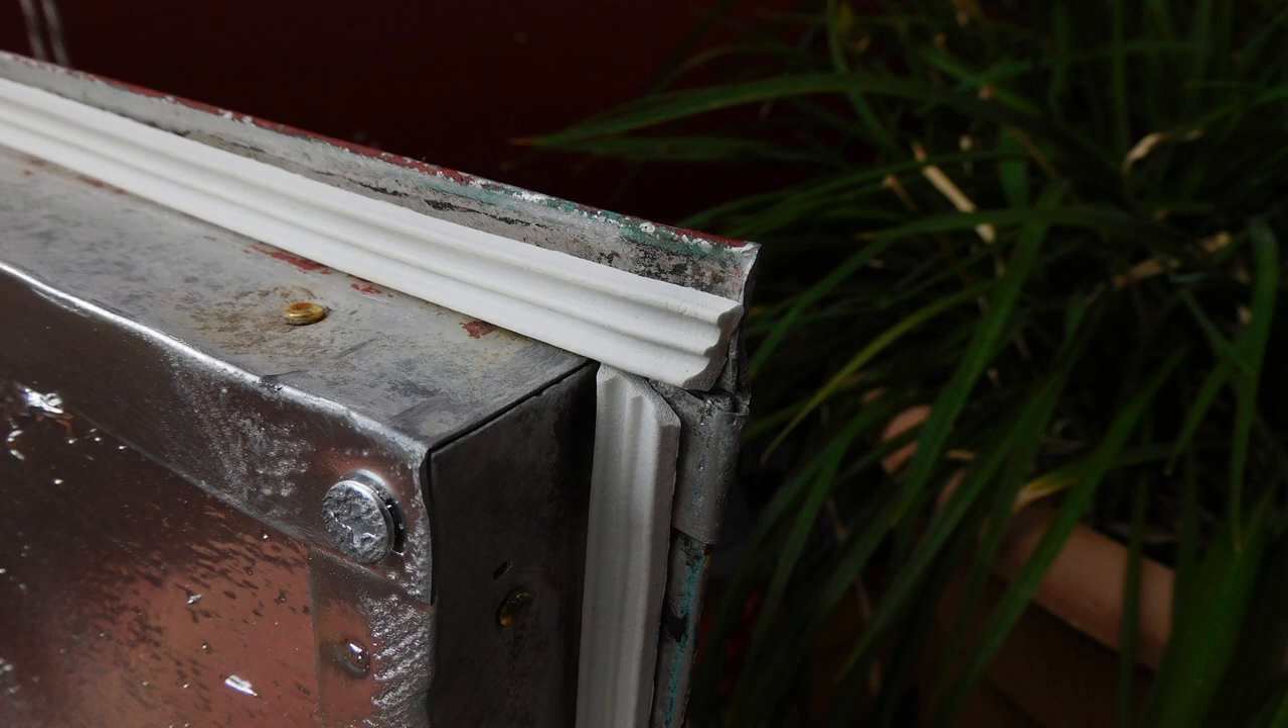We installed some adhesive weather stripping around both of the cargo doors and every window that we touch.